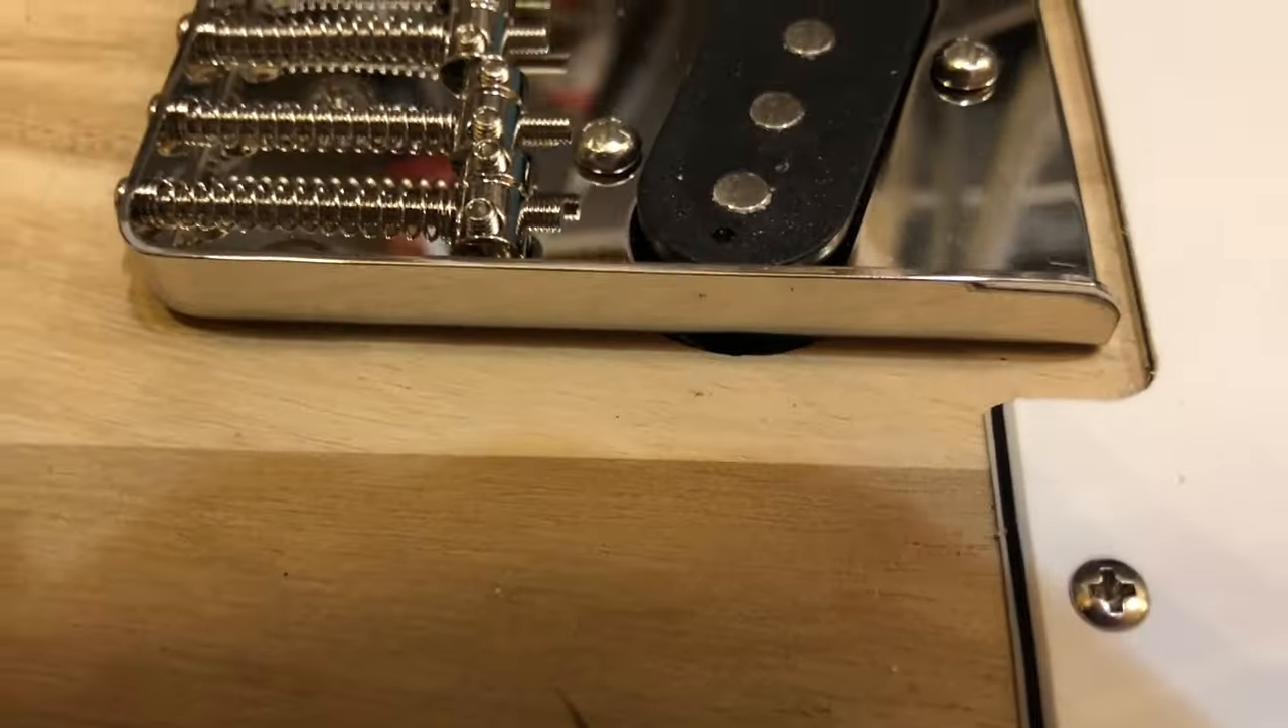But perhaps what bothers me the most is that the bridge in this position doesn't actually completely cover the bridge pickup cavity. You can see it poking through on the side there.